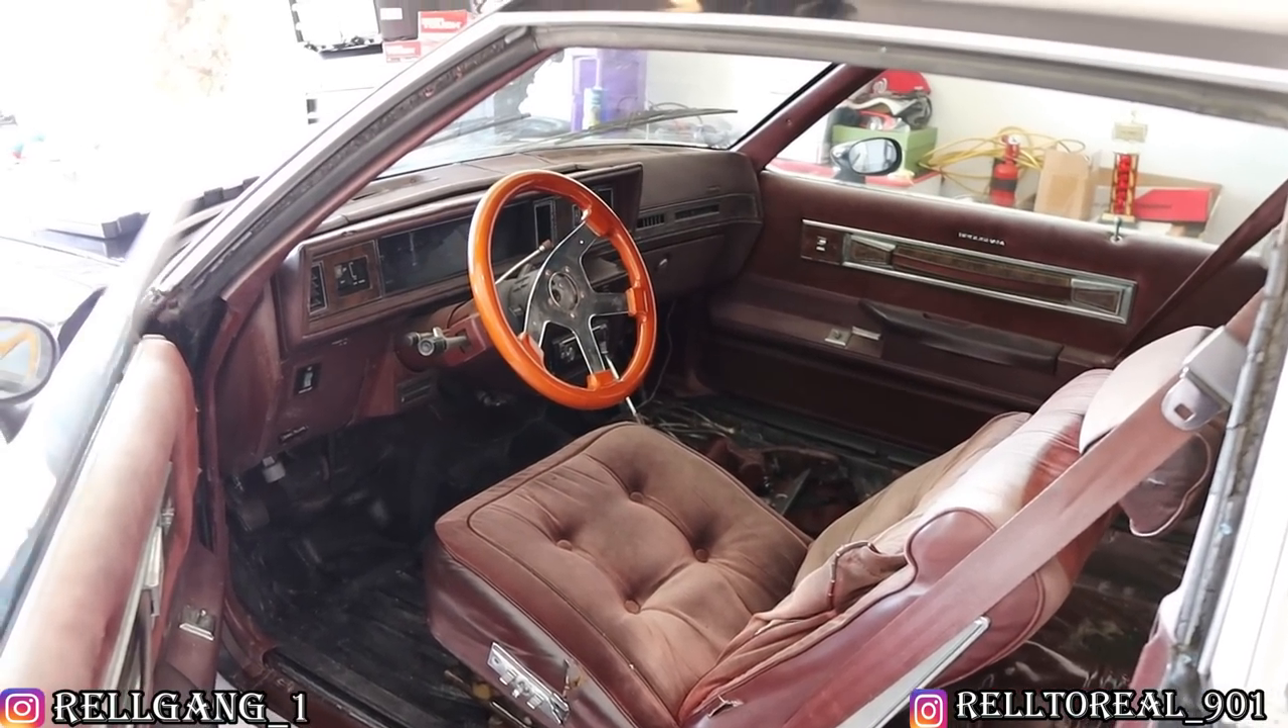I only put the seat in just so I can move with the car and have something to sit on while I'm moving the car back and forth and stuff like that.